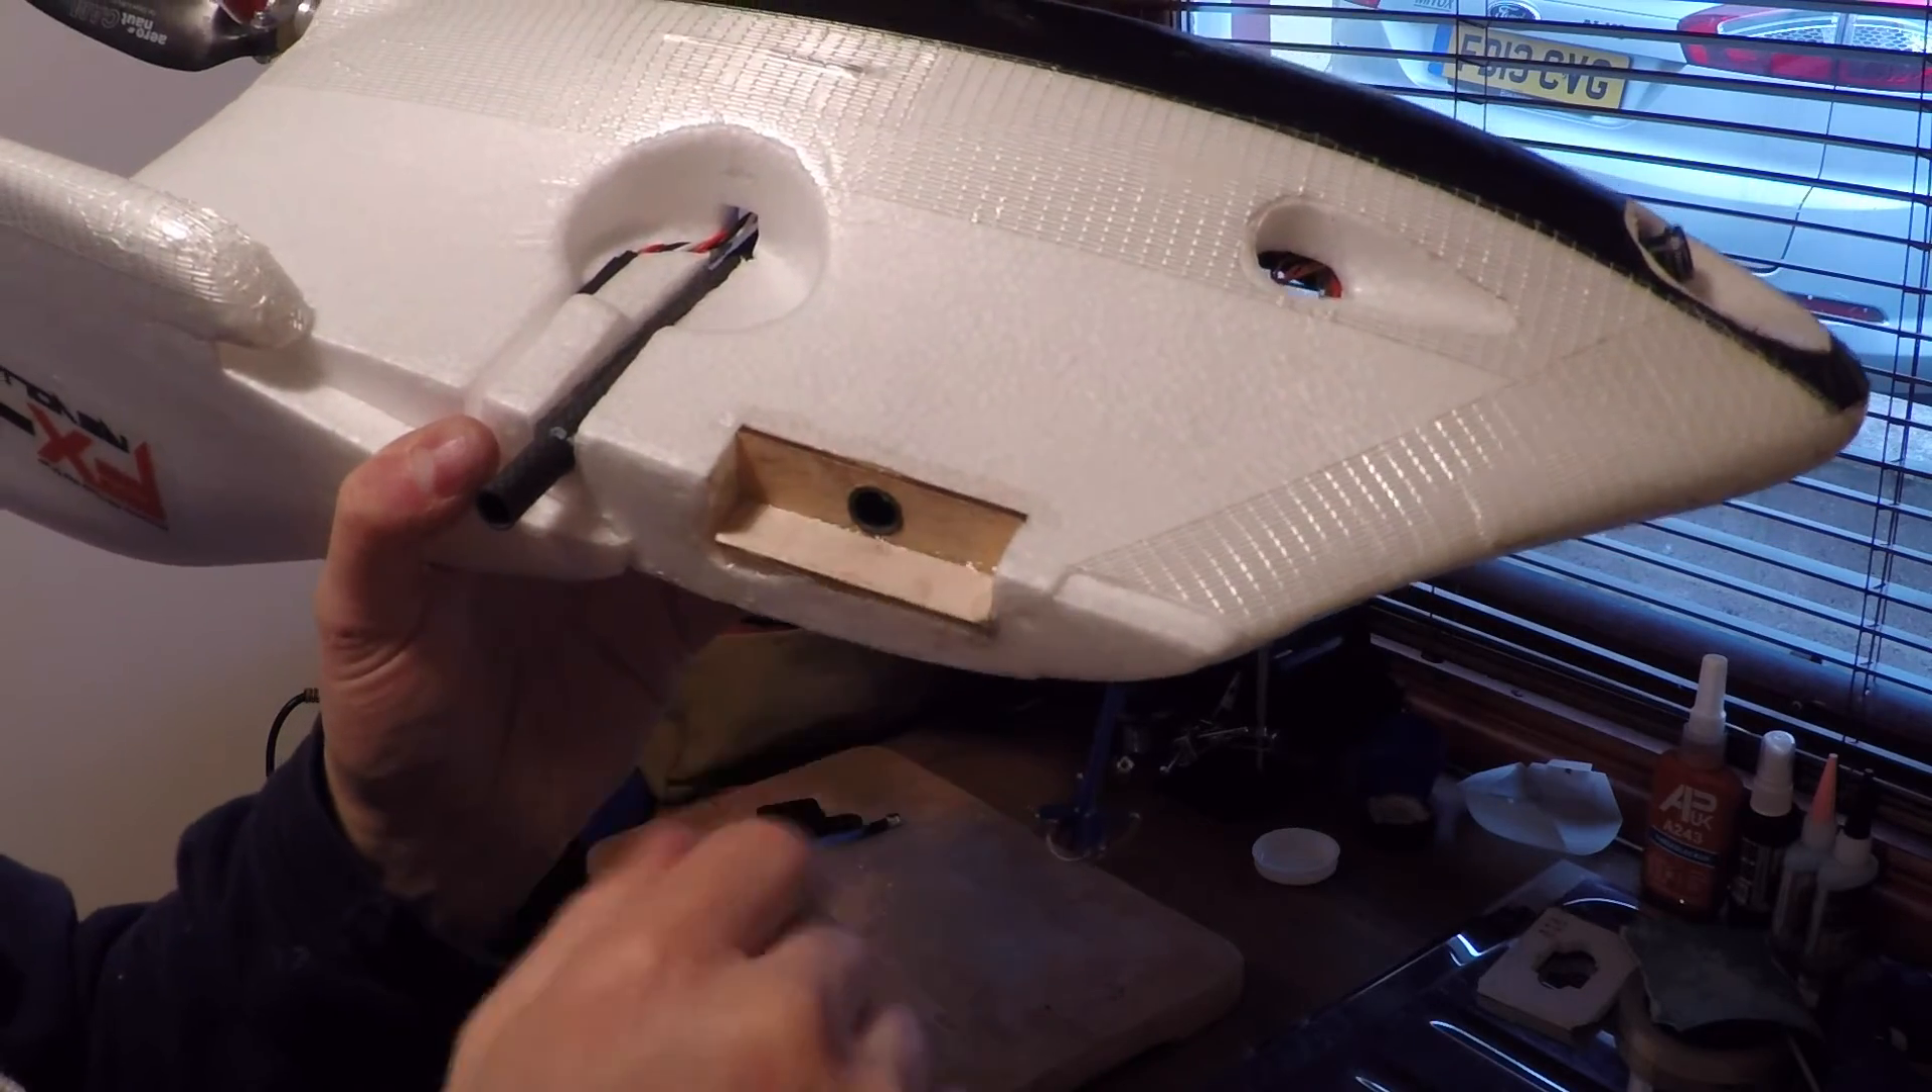As you can see, I've now added the piece of ply at the back around the tube that's glued in there.